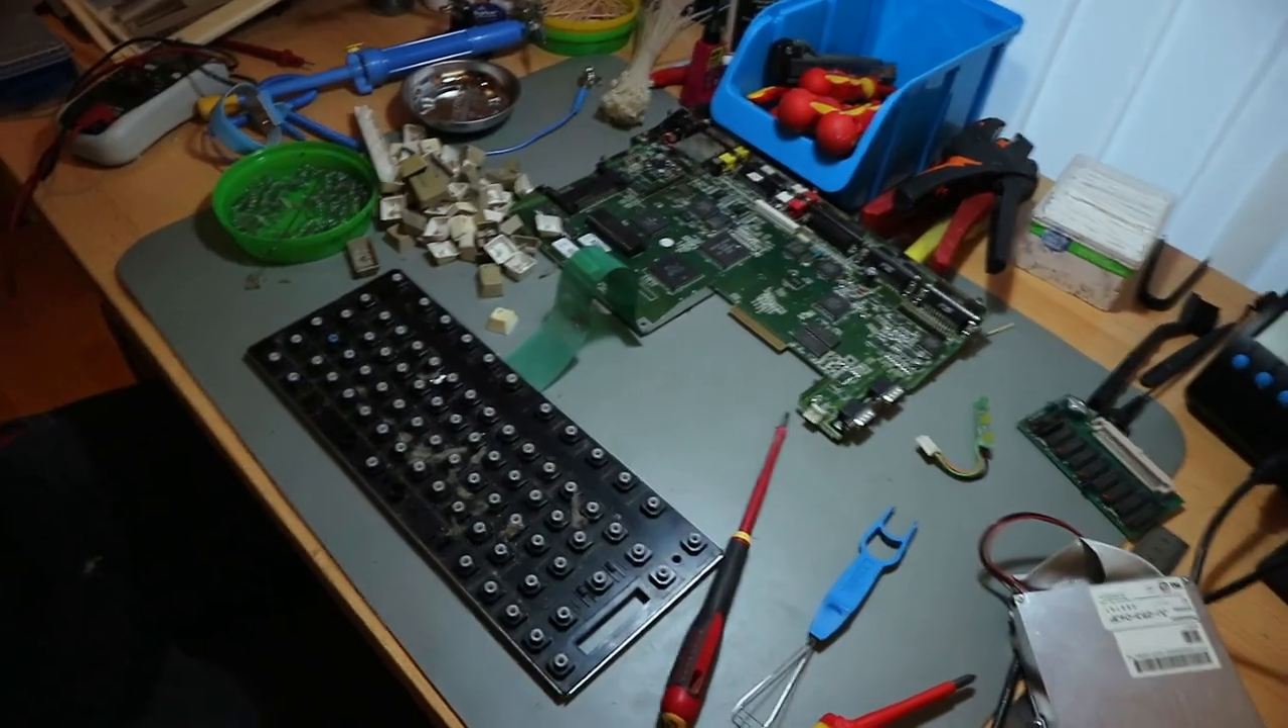So, now we have keycaps off. And a very dirty. Dirty keyboard.